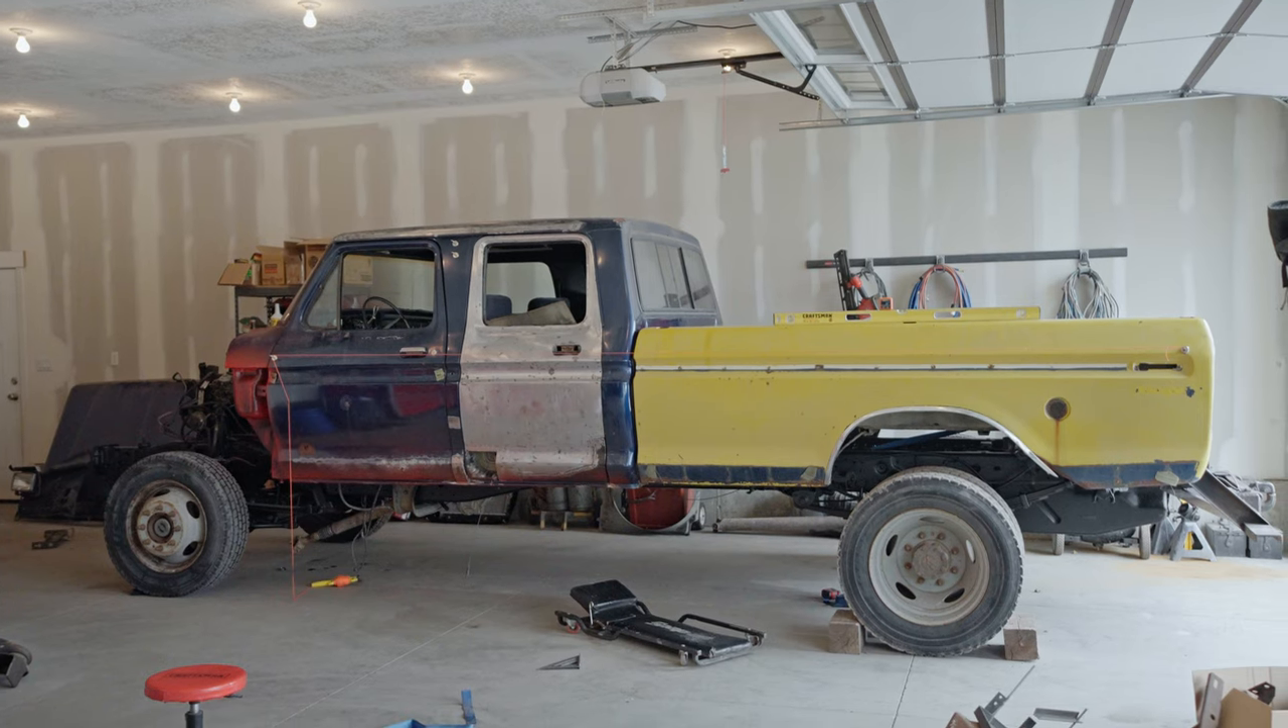The wheel wells are lining up good with the tires.